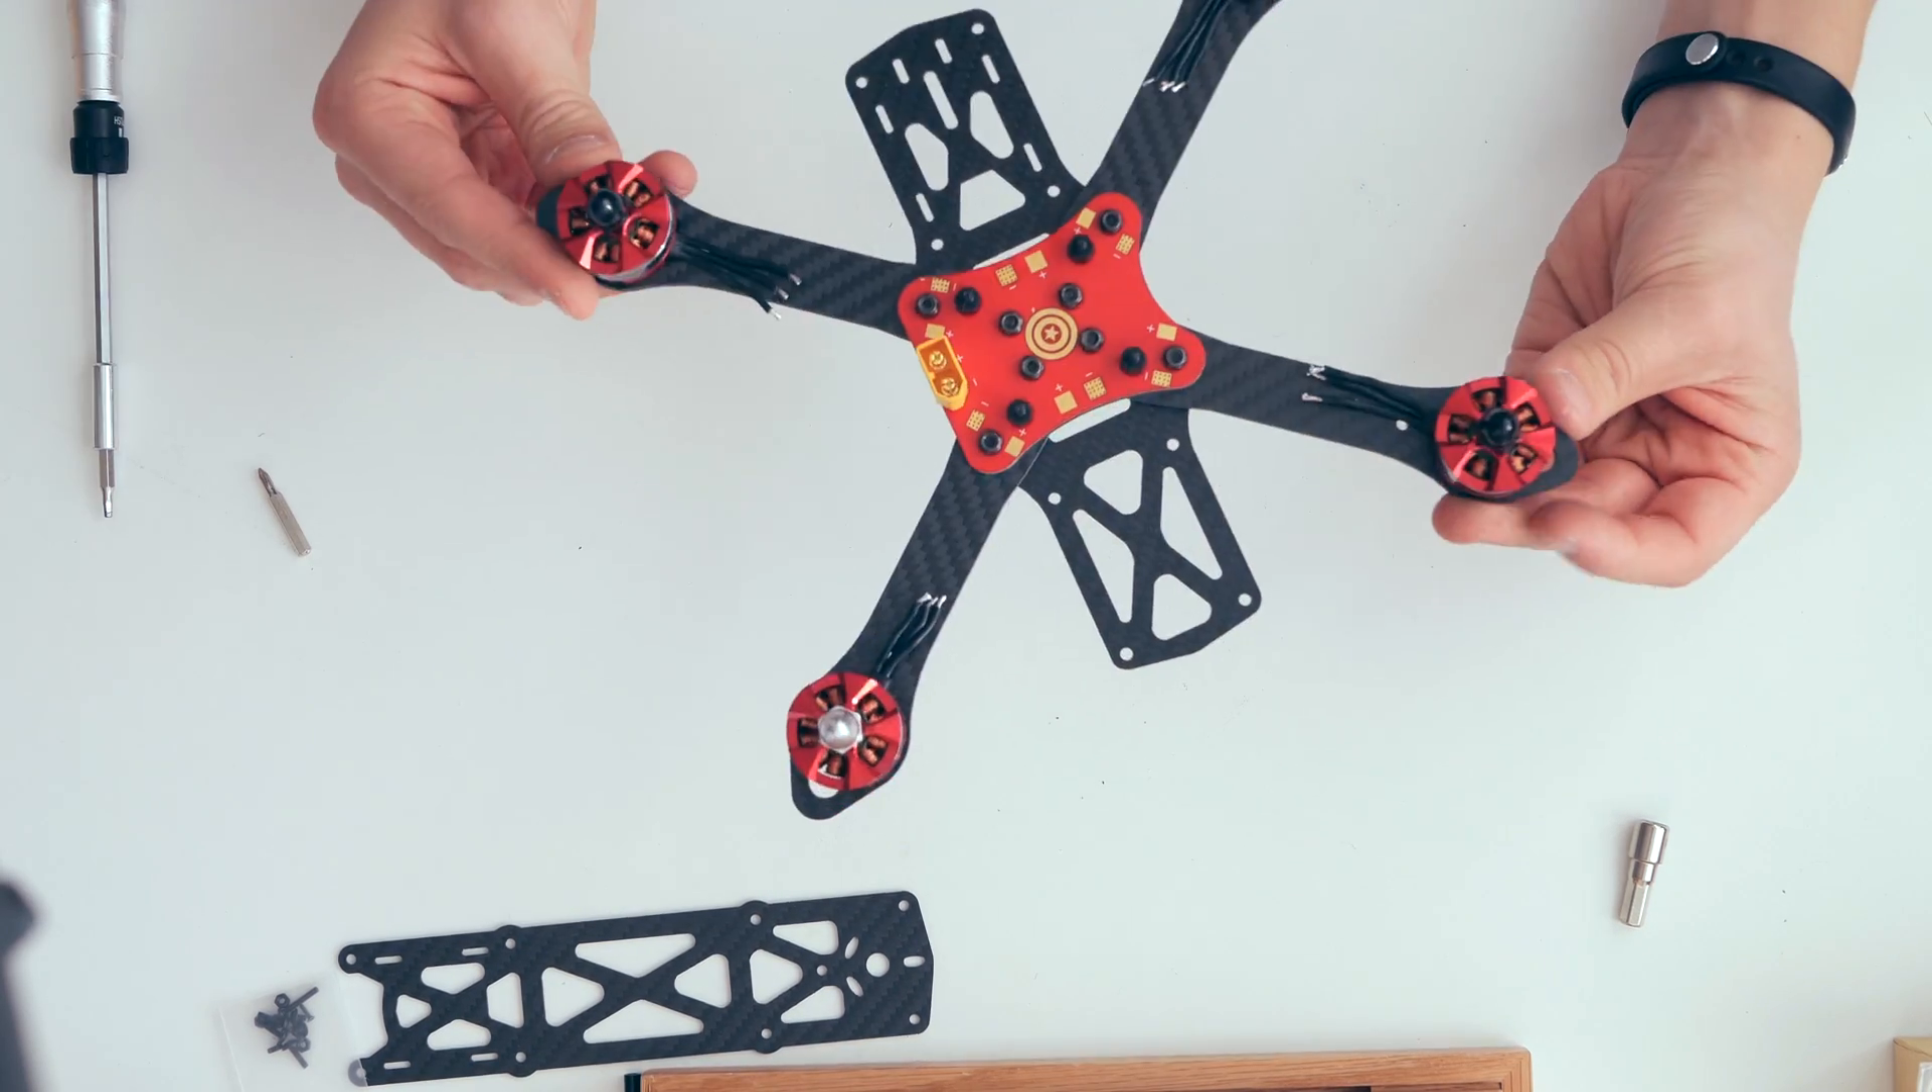Now that we've attached the motors, we can attach the flight controller.